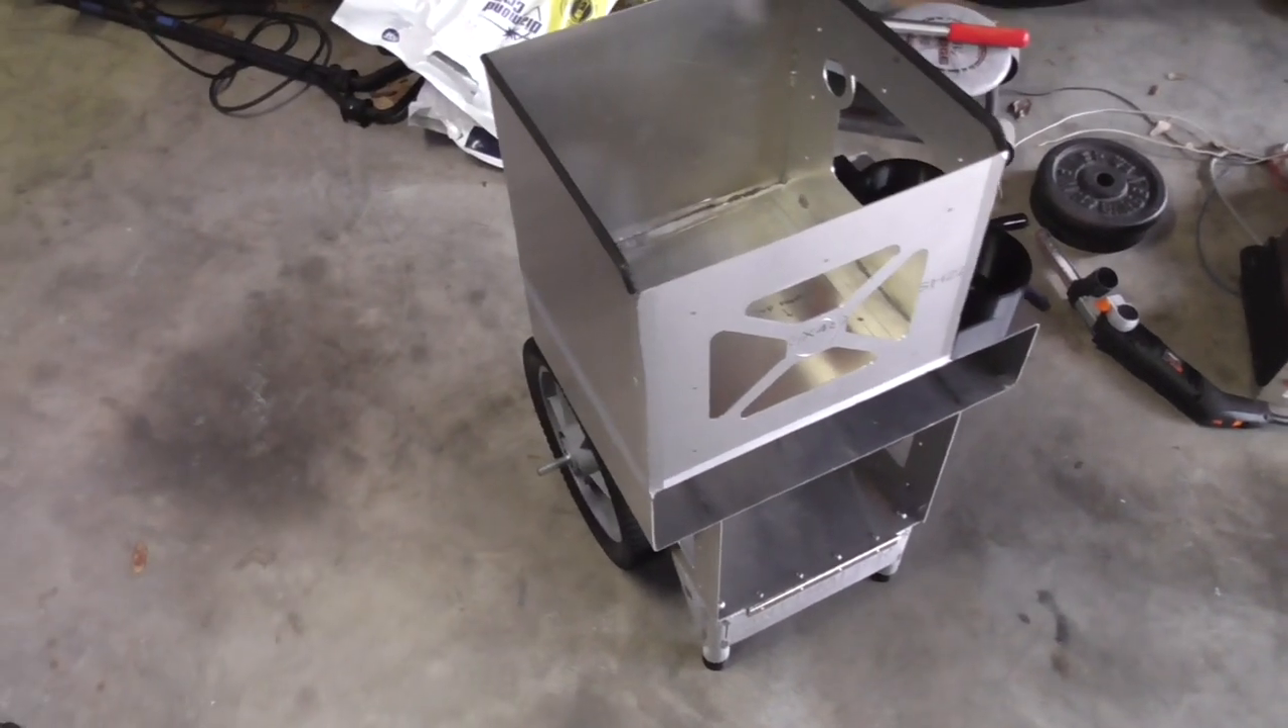I still have the lid to go and a few other things but yeah coming out nice.